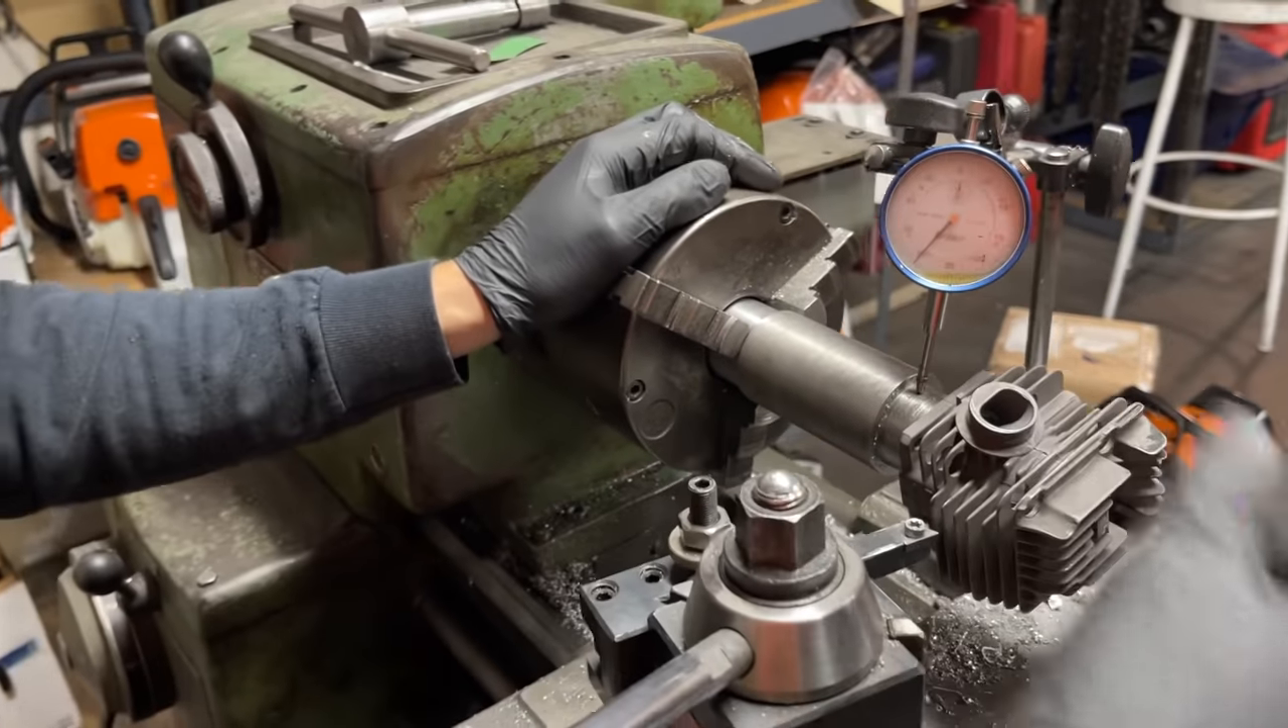Now i put the cylinder on.